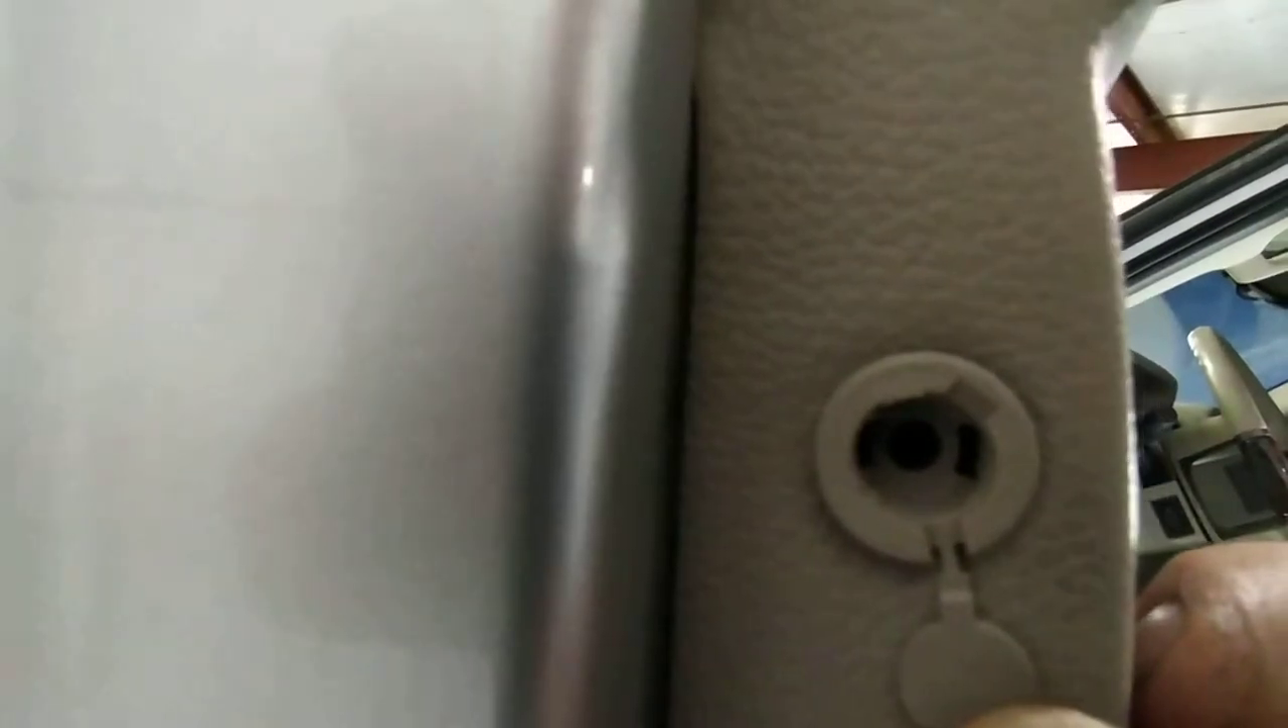There is also one small screw over here on the side of the panel. Looks like this one is already missing.